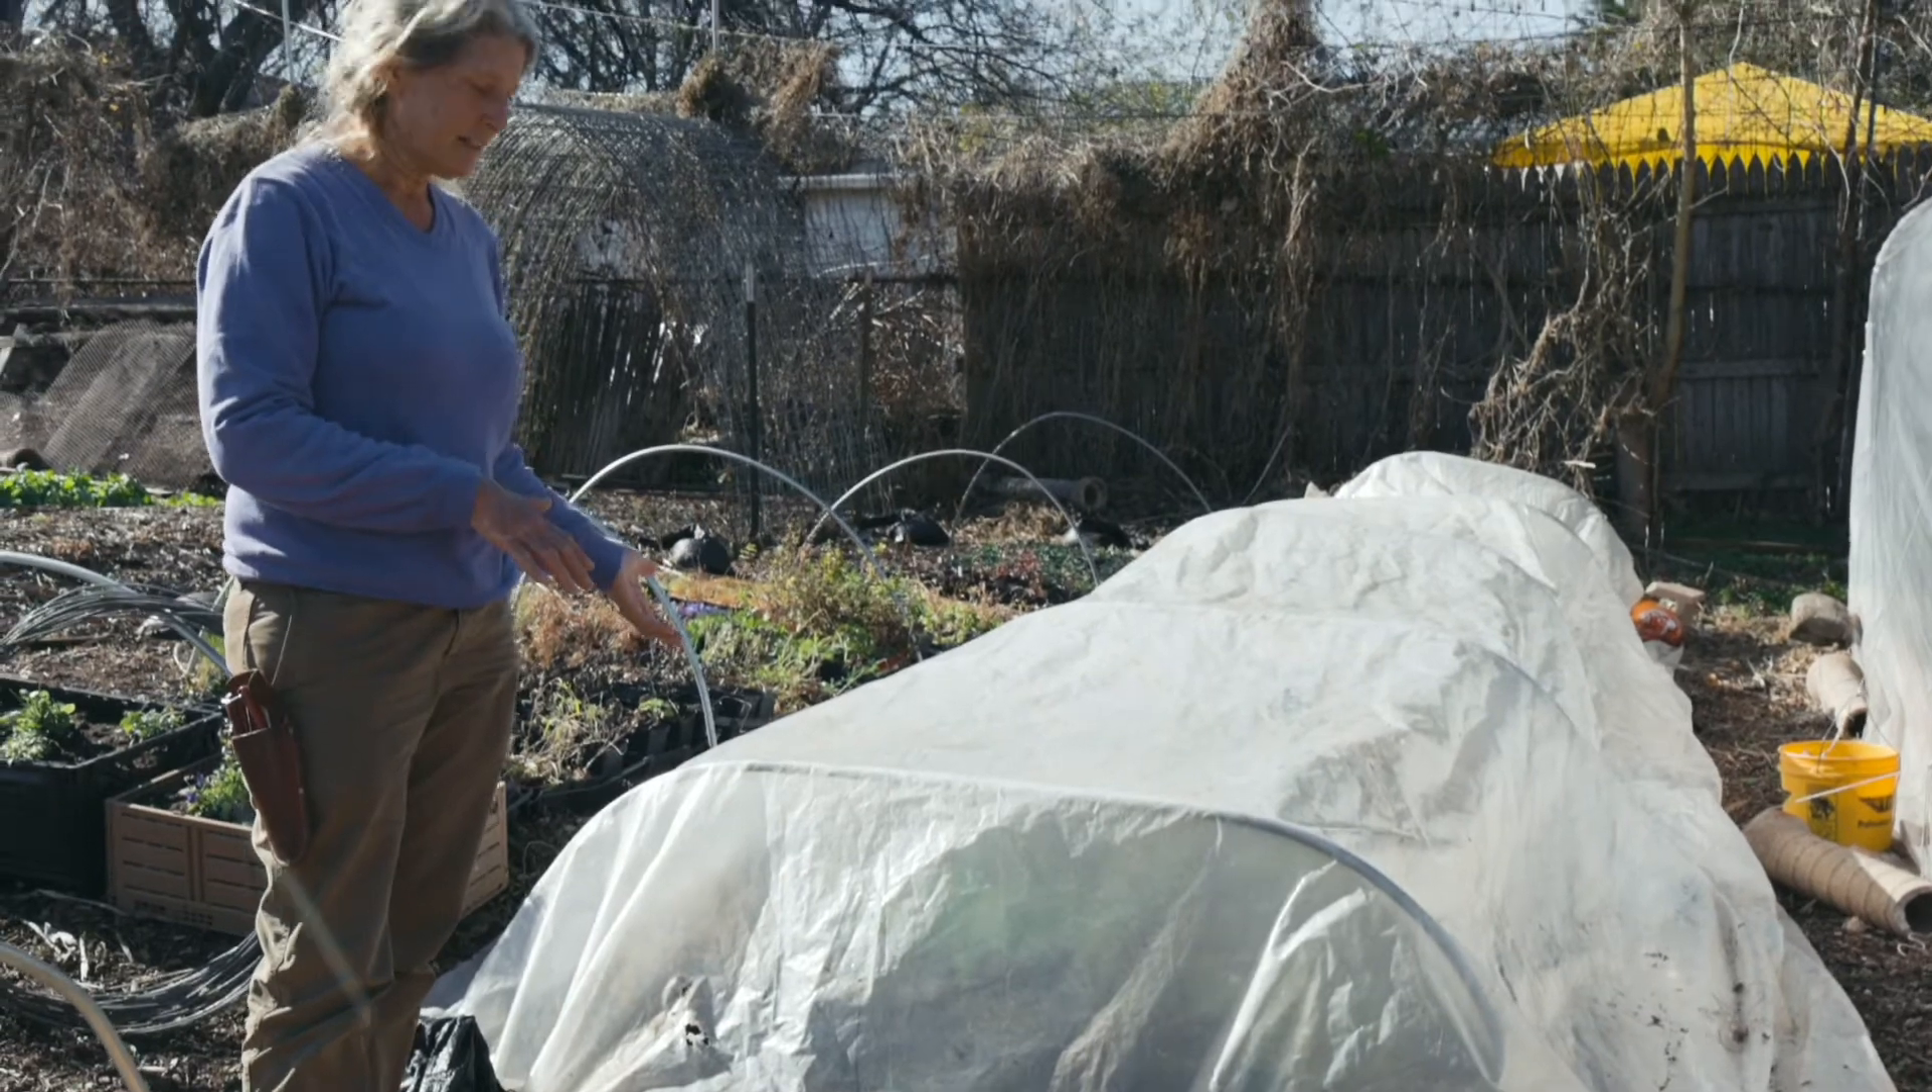Here's an example of a low tunnel that we've made where we've already covered the hoops with plastic.